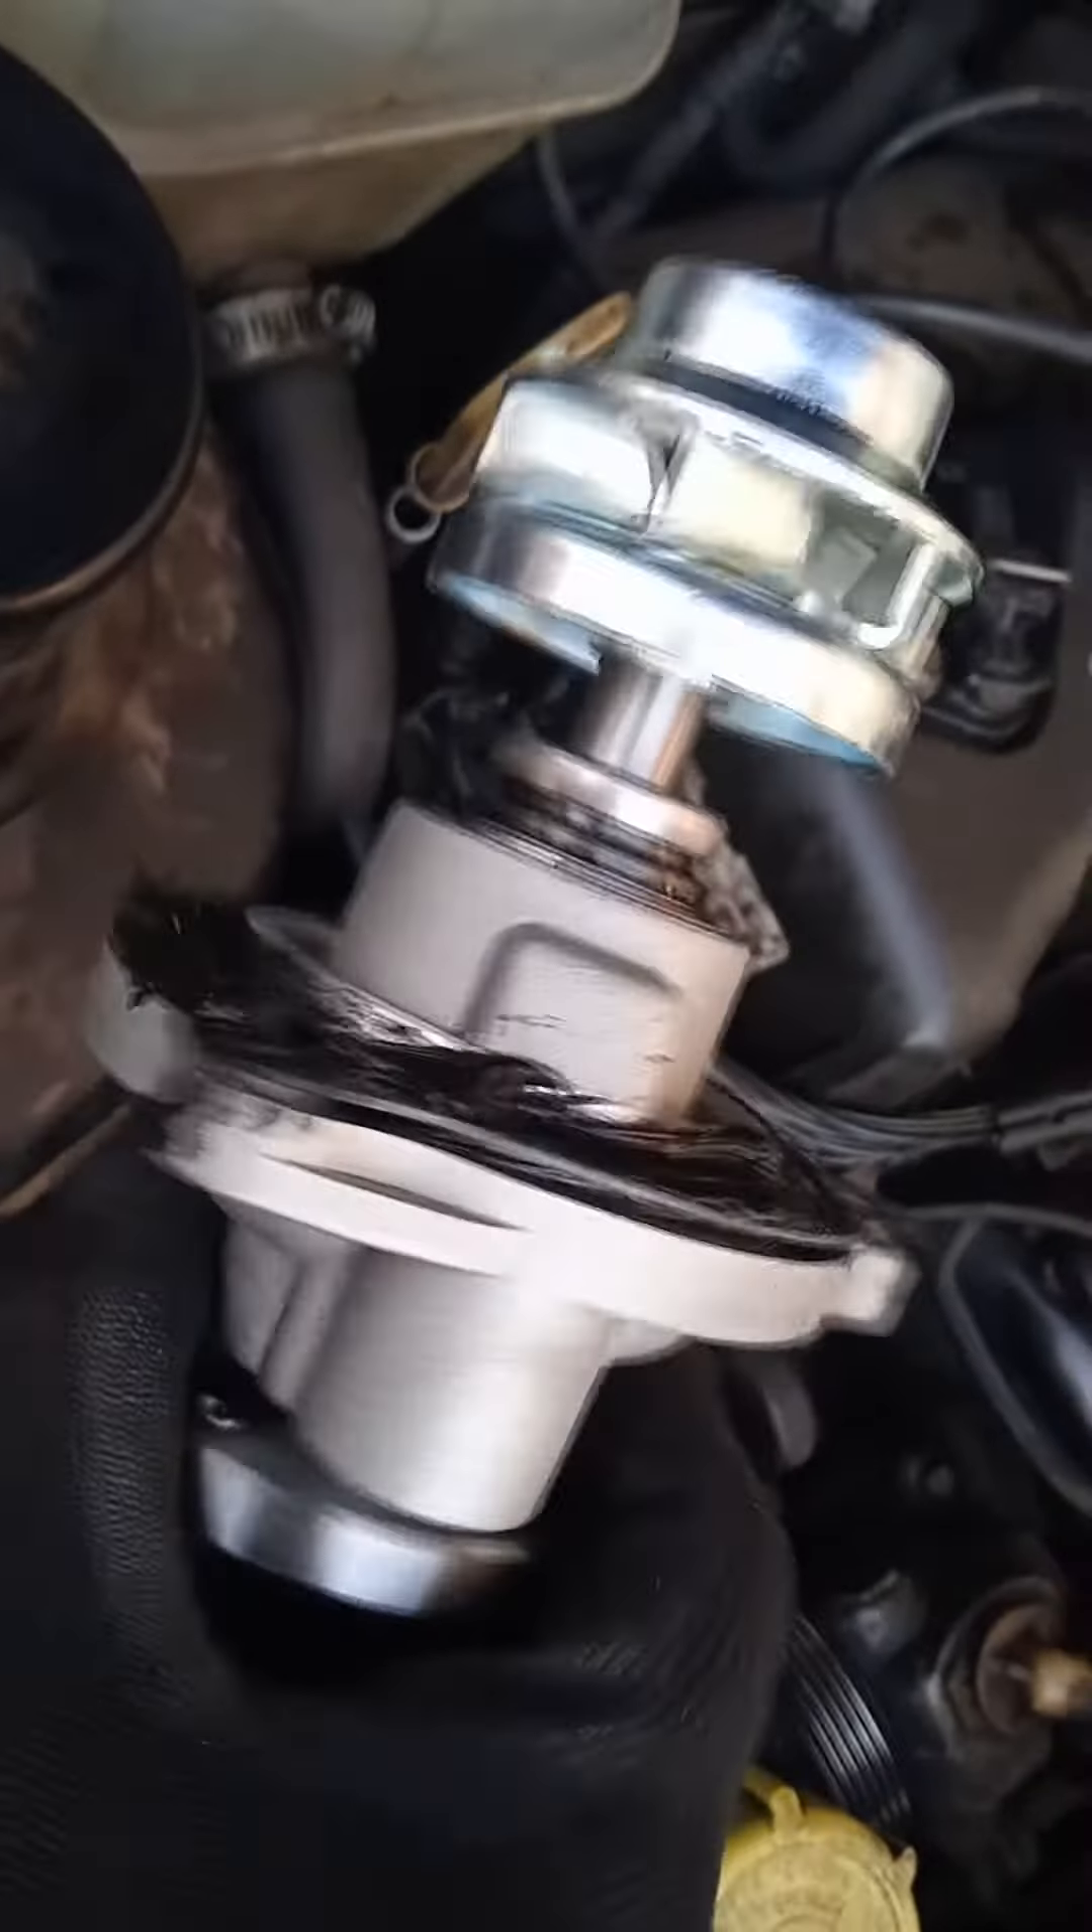Ya tiene aquí su silicón para sellado y todo aquello.